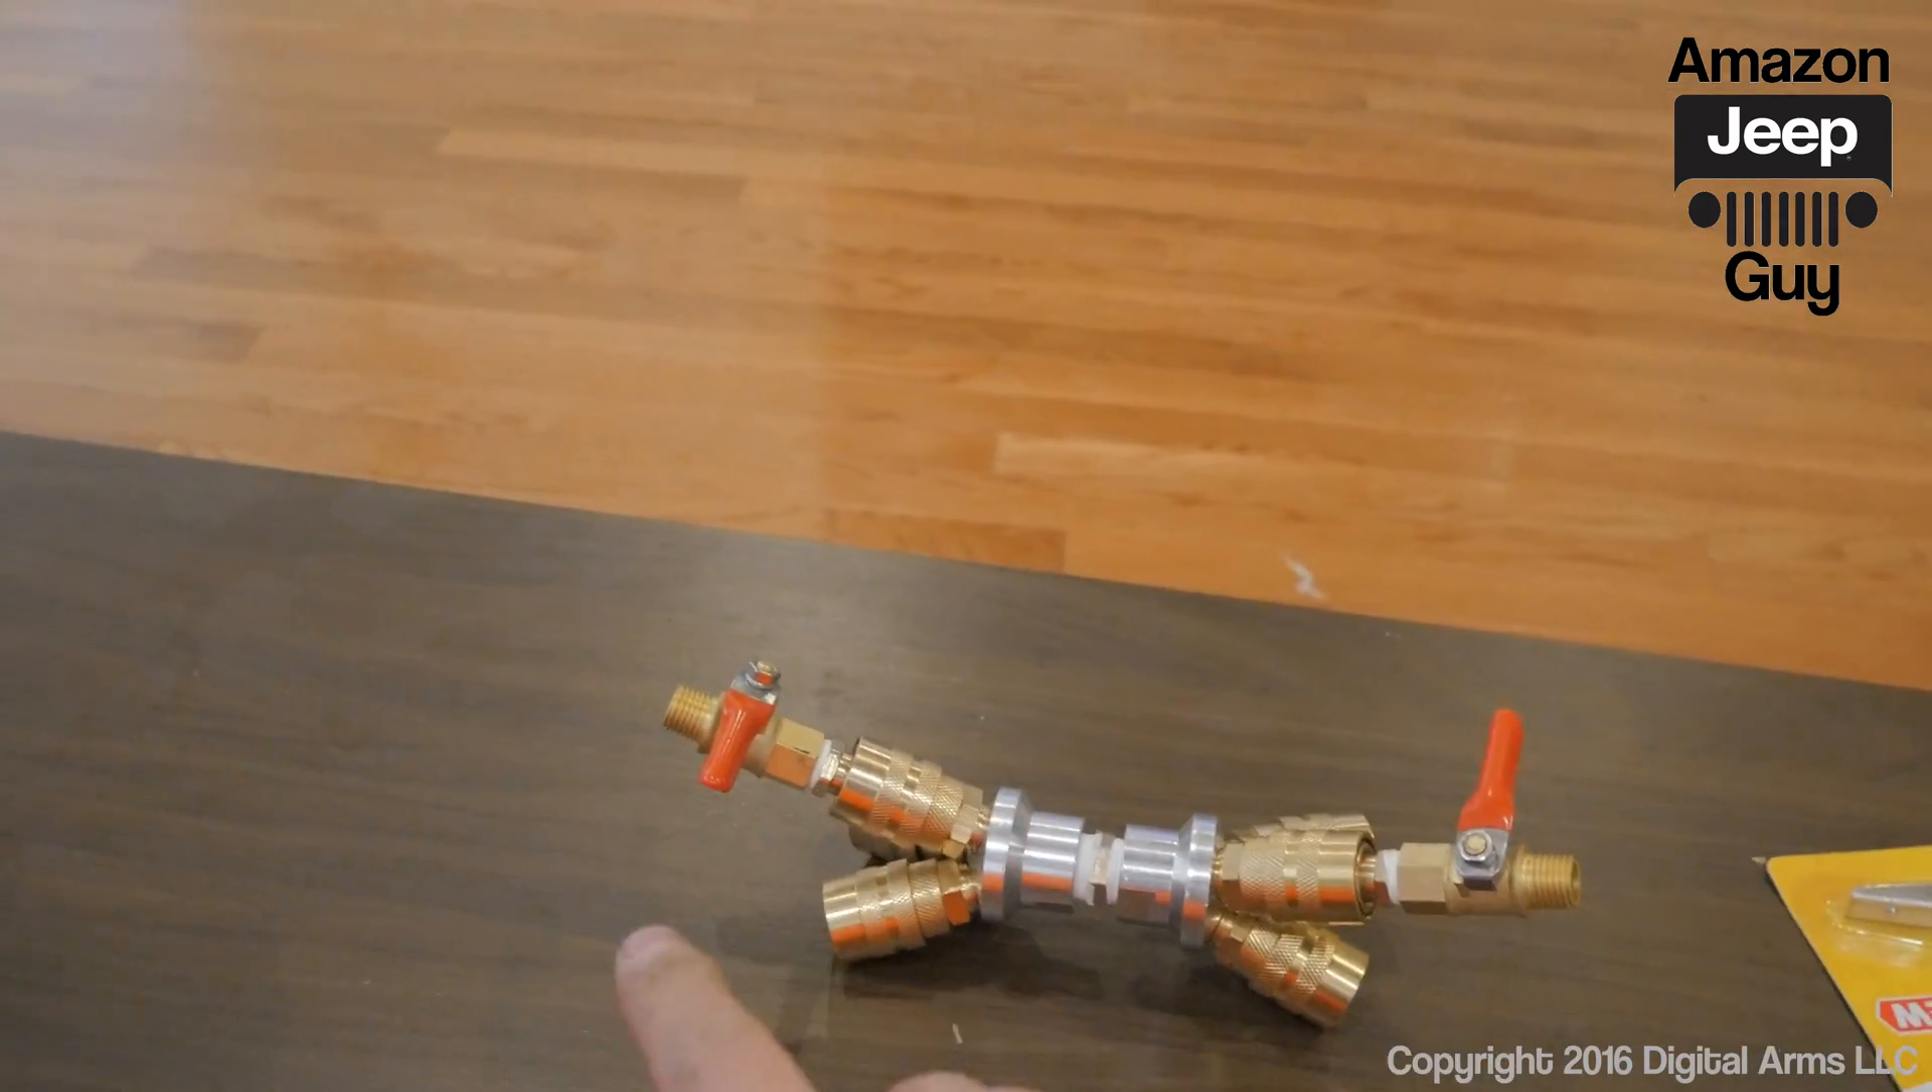Now I have both the ball valves connected to the disconnect portions so that's gonna allow me to essentially release the air very rapidly and I can do one or two or both if I want to.